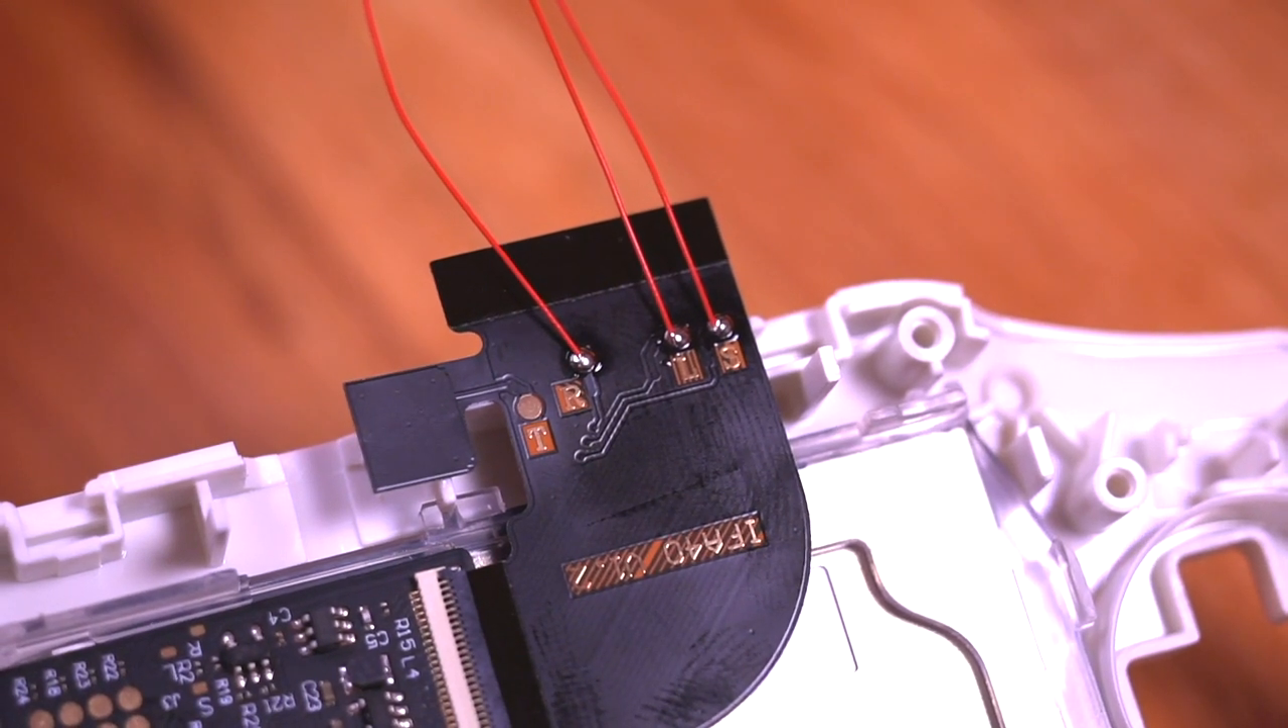And here's how the wires look soldered to the ribbon cable.